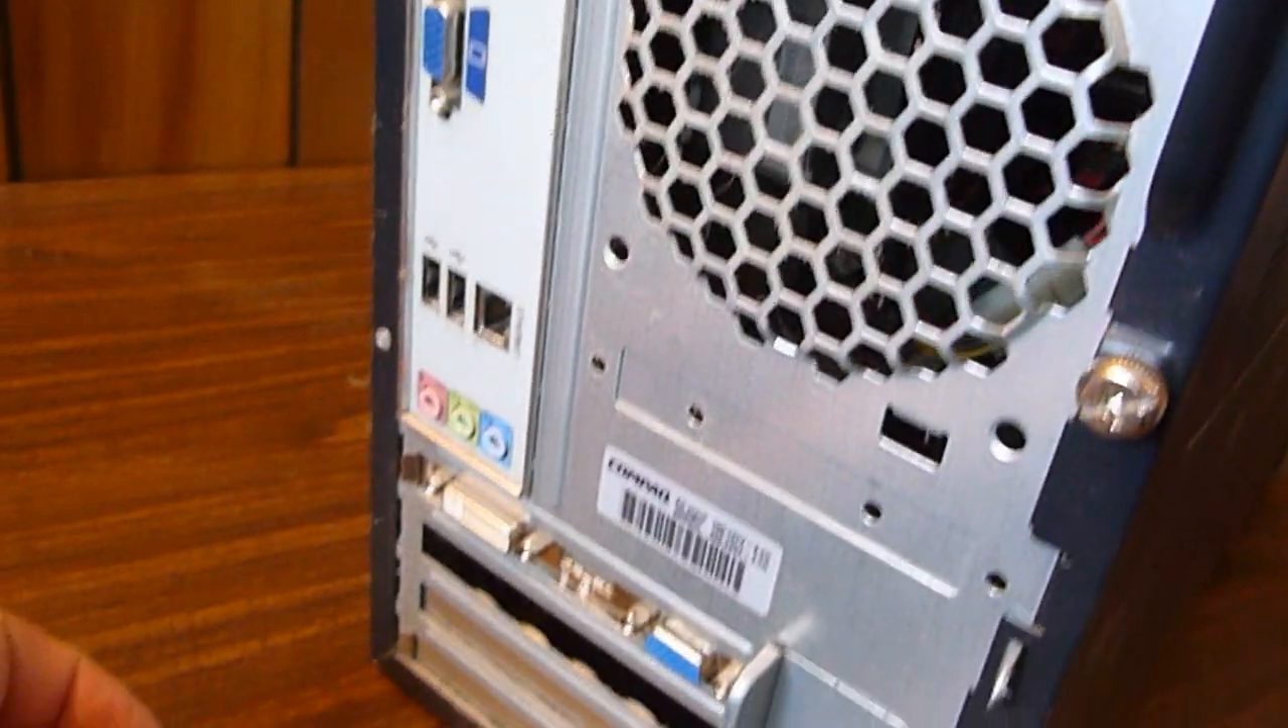As you can see, I removed all the cables.